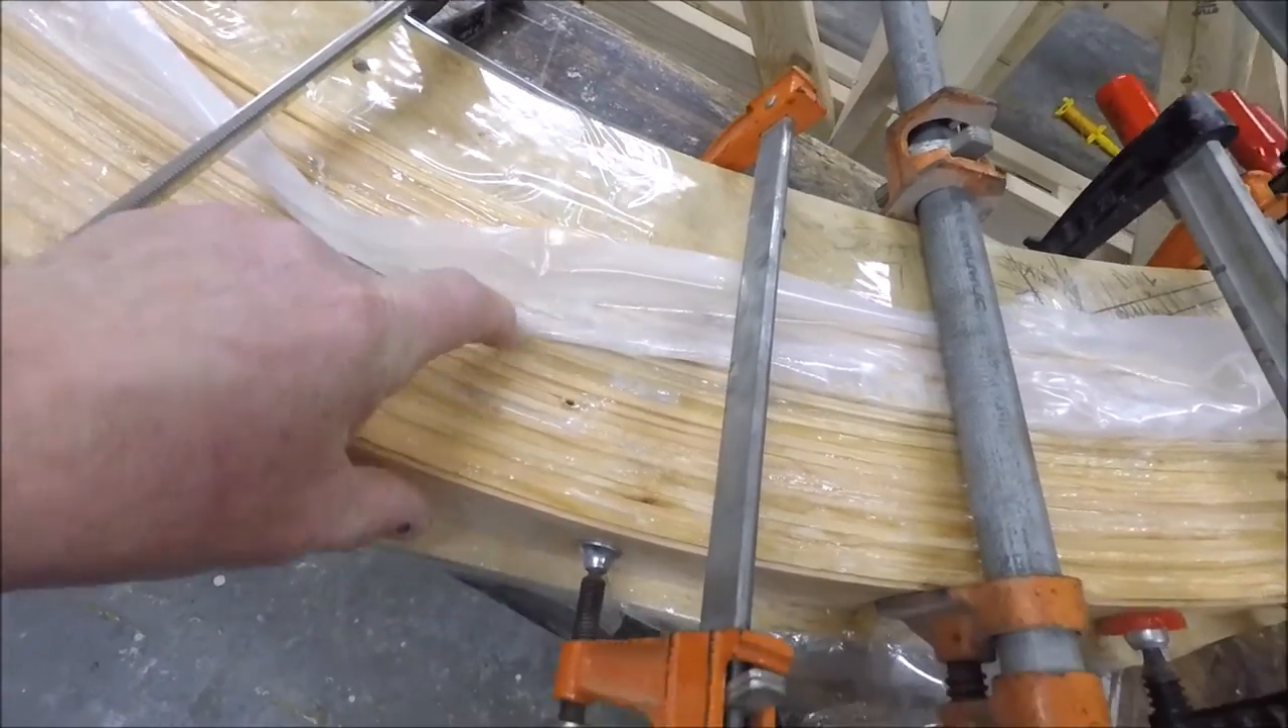Here's the aft stems. They're all glued up.